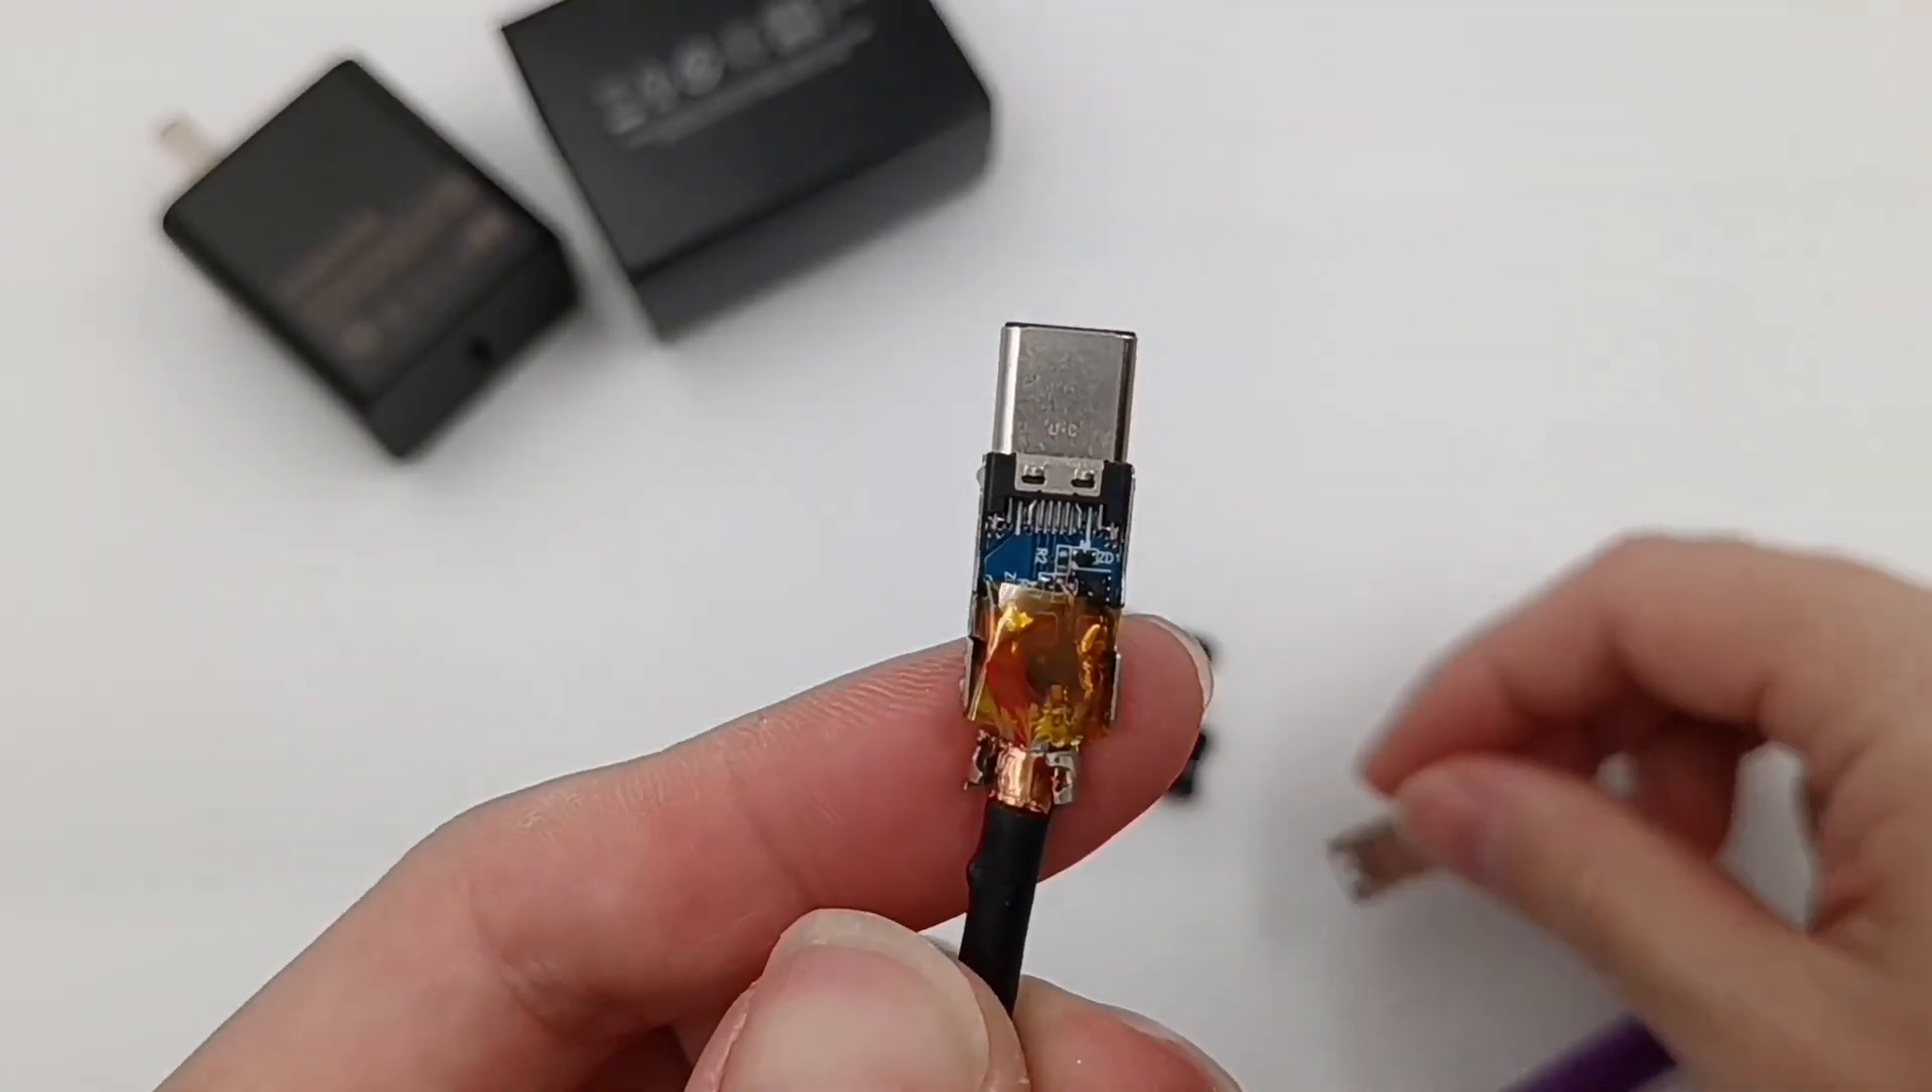And the junction is wrapped with heat-resistant tape for insulation.